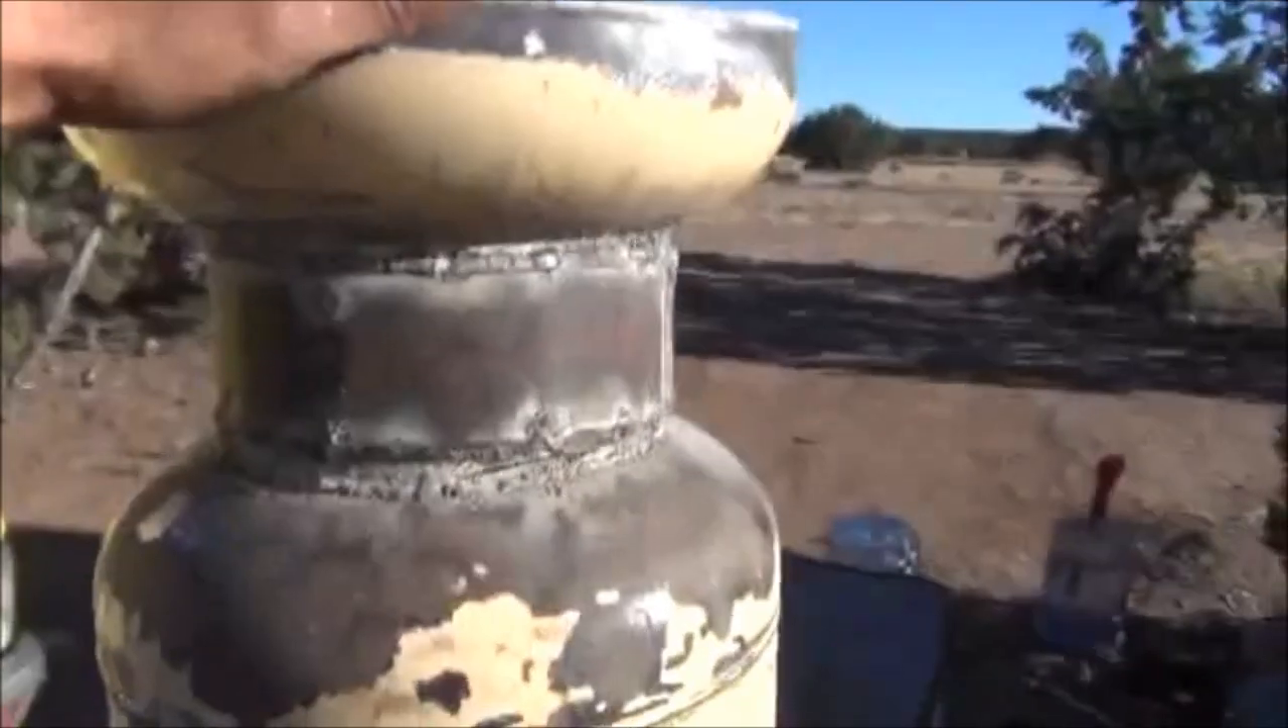We finally sealed up and welded on our reverse bowl here which will become the ash reduction bowl setup.